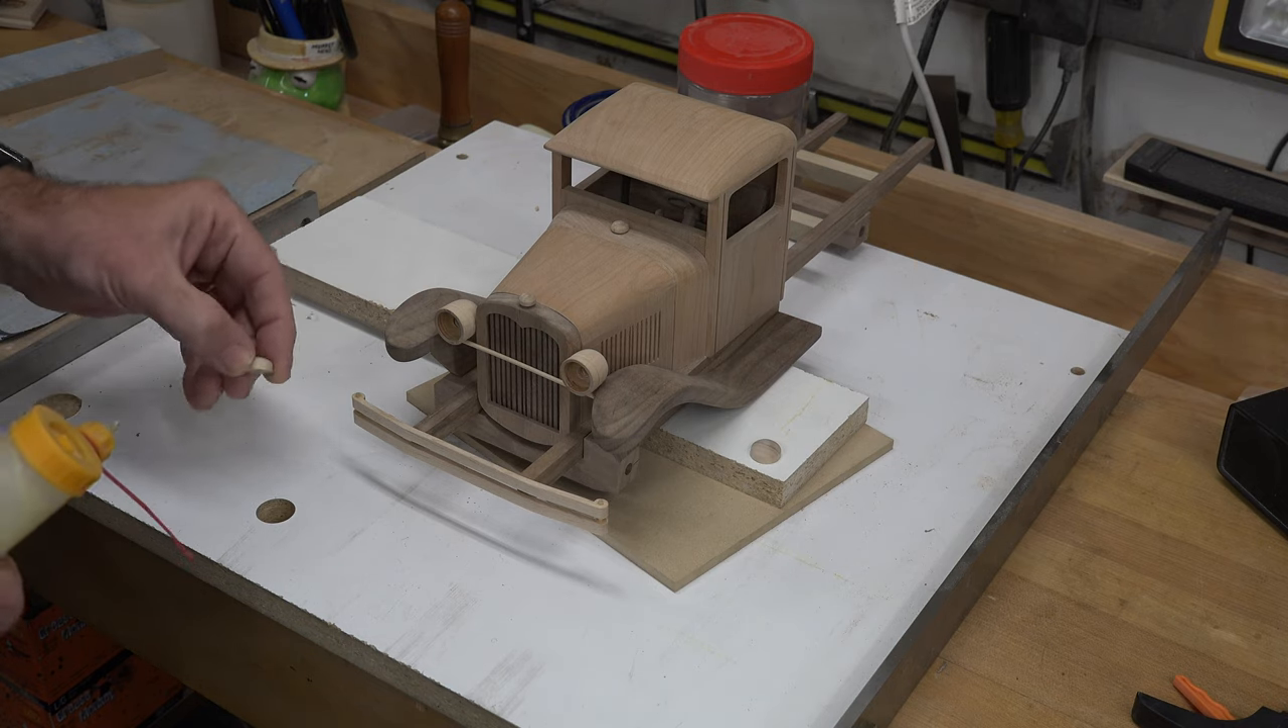And with those headlight housings dried up and secured in place uh we can now glue in our lamps.